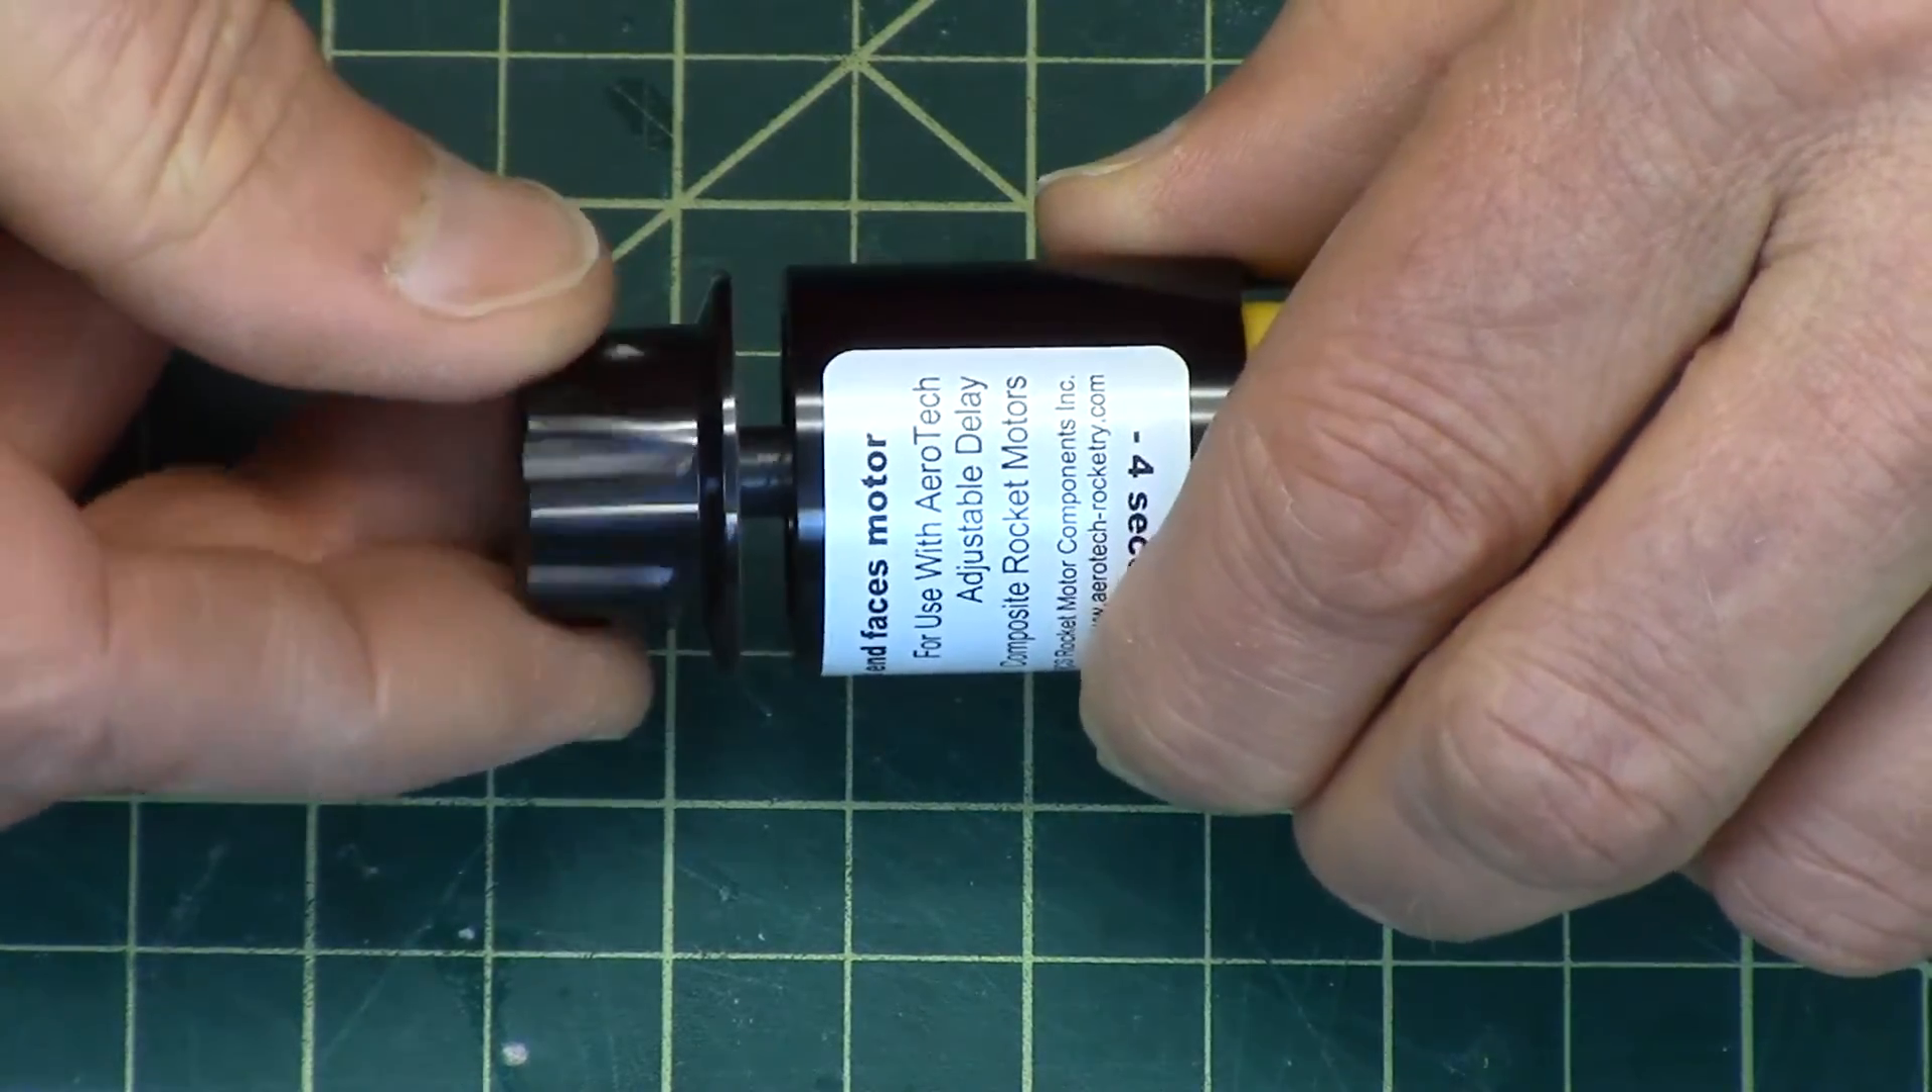You can see I'm pushing on the drill right now and it's got a little gap.